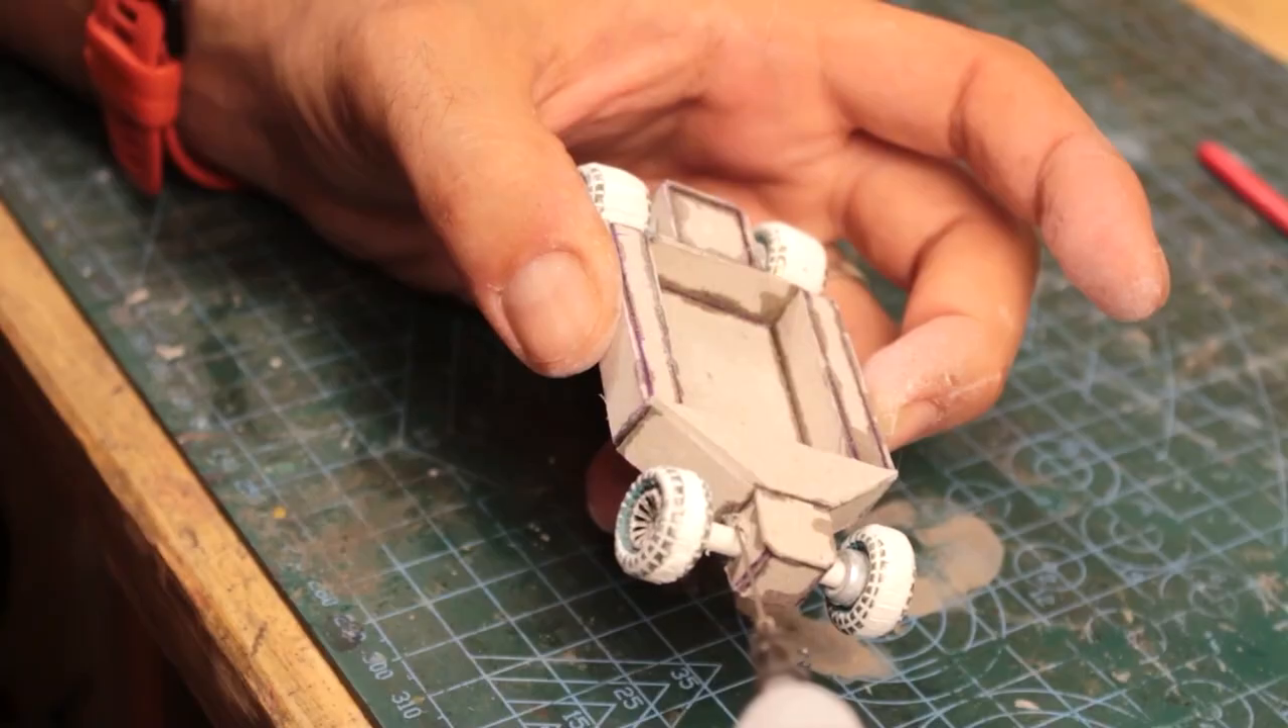Then I glued the whole tire assembly to the chassis.